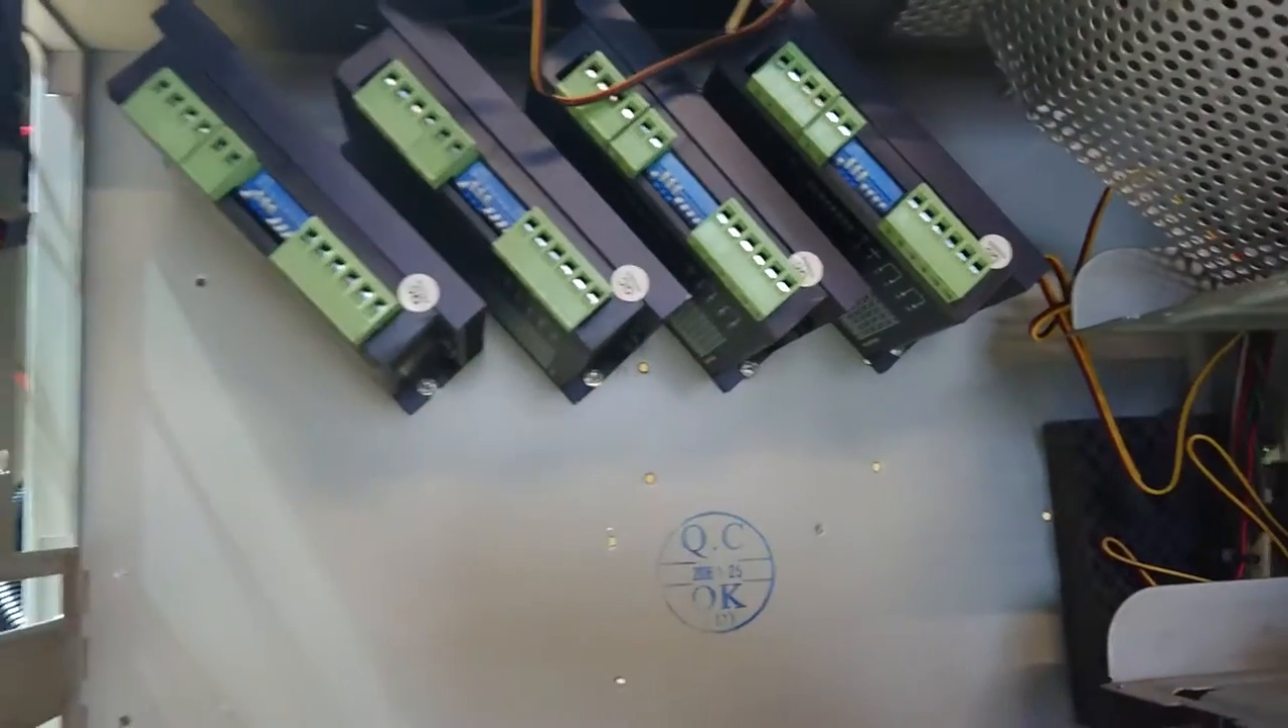Hier habe ich jetzt schon installiert die vier treiber das sind die dm 542 treiber.